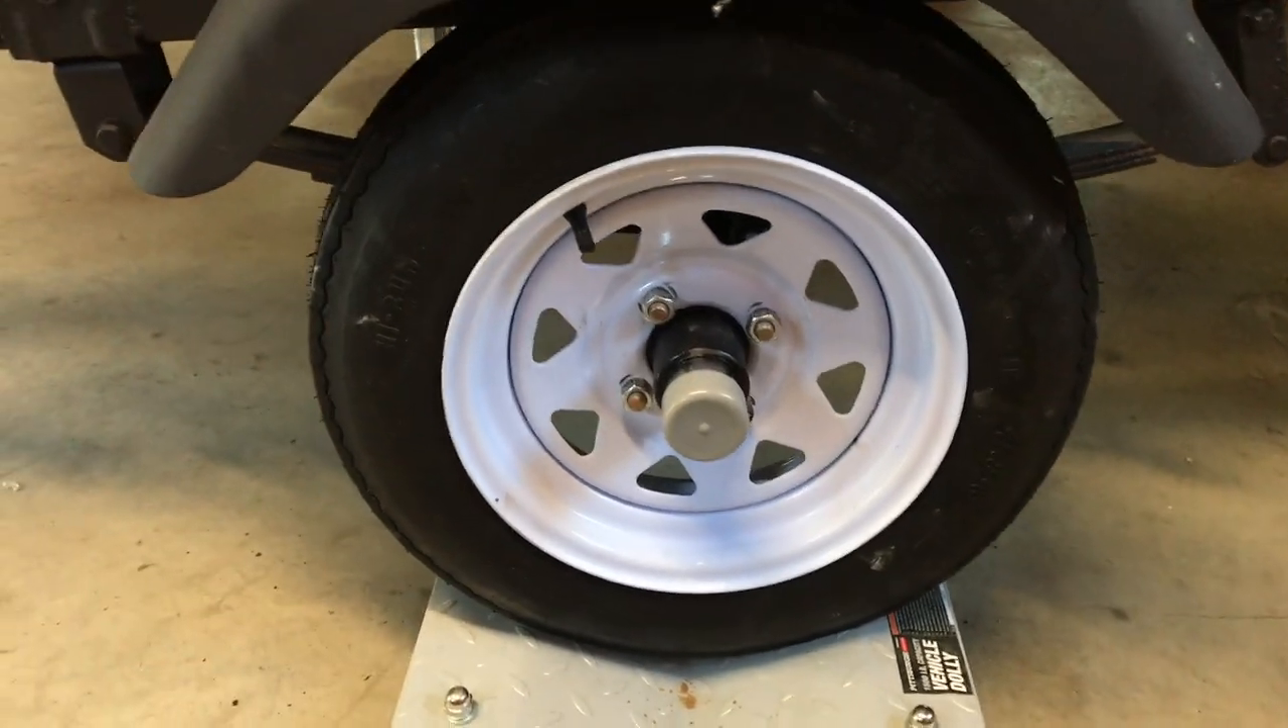And there's our finished product with the, uh, new wheel and tire on there, bearing buddy, and the cap for the bearing buddy.